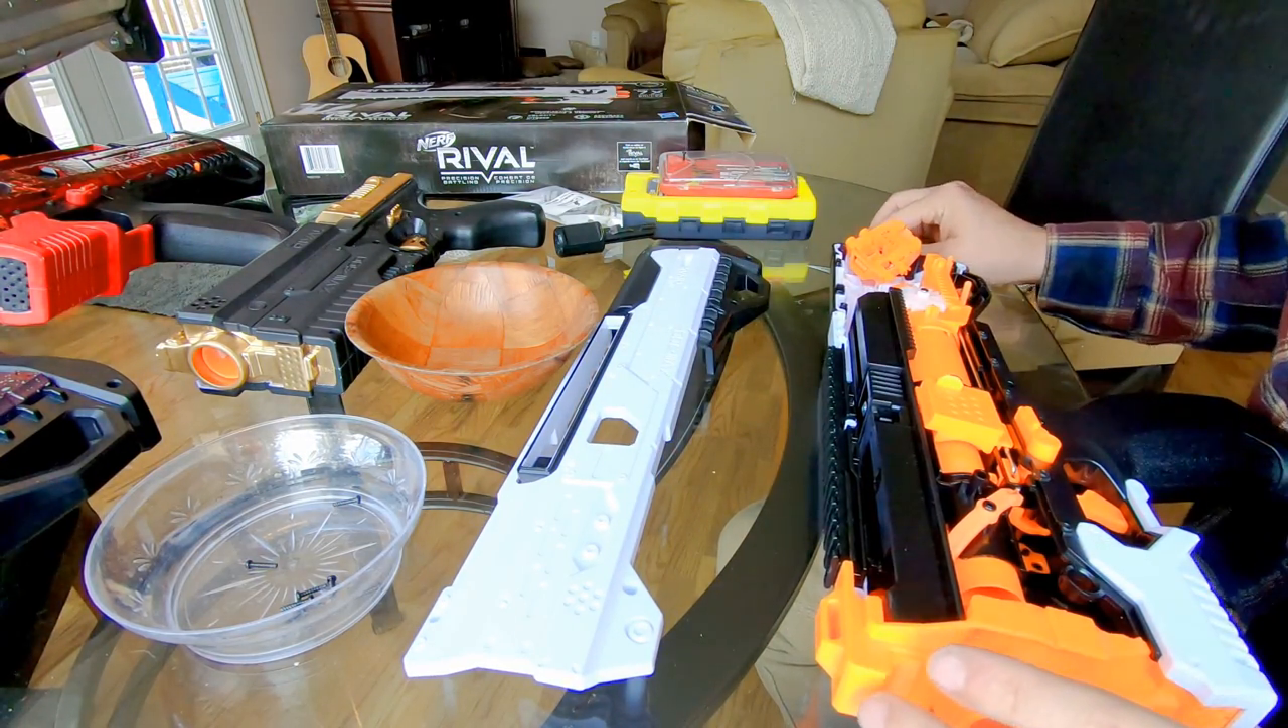So there's the main part of the shell taken off.